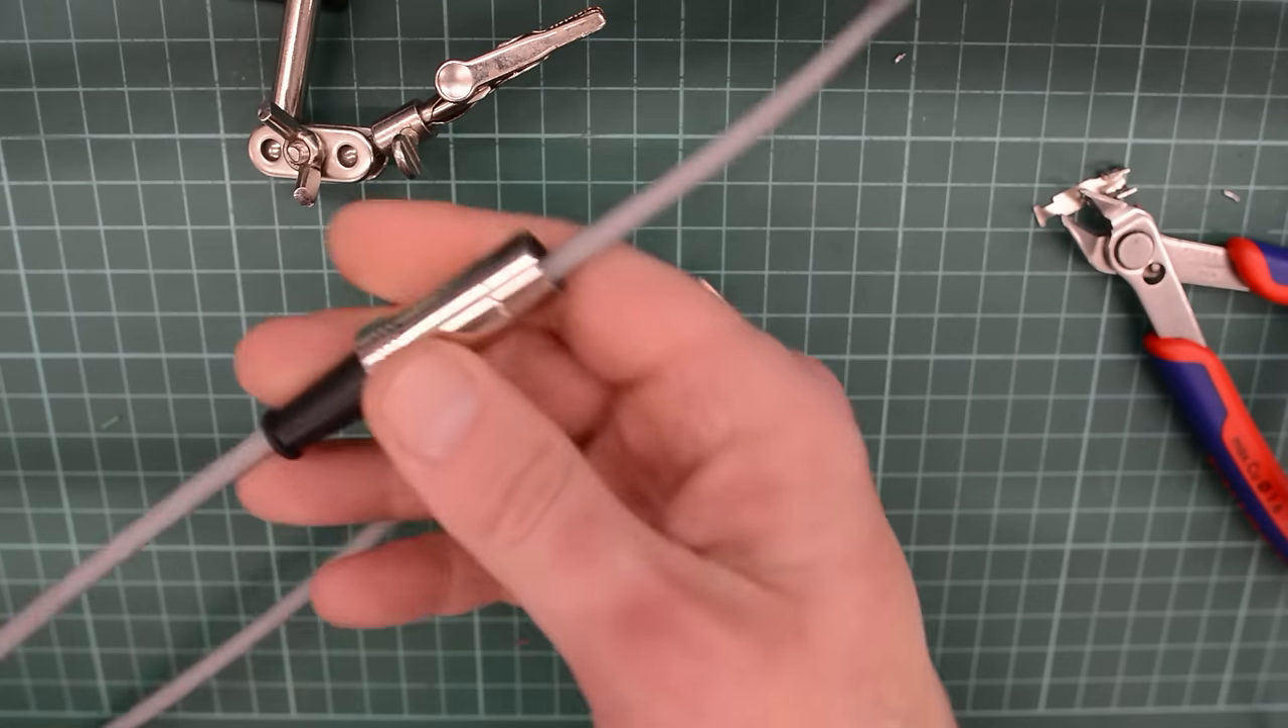And somehow I managed to remember to put the sleeve on the cable.